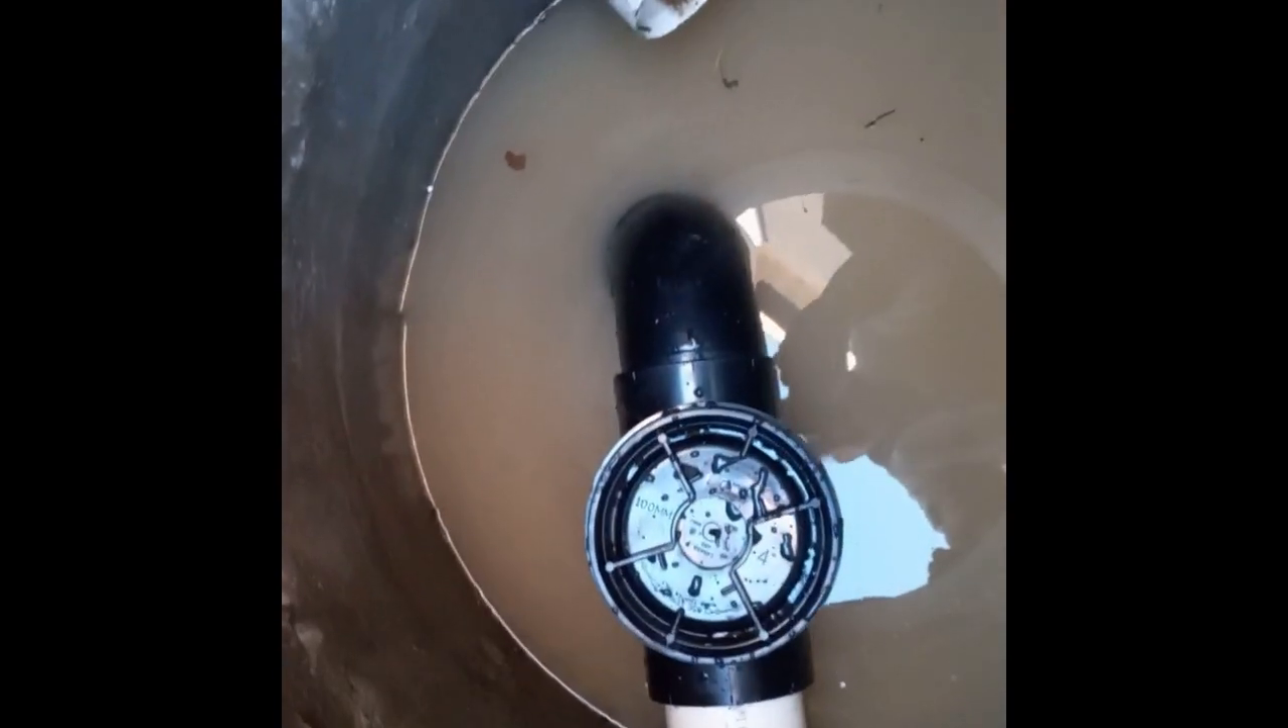This is the finished sump with the backwater valve check it out.